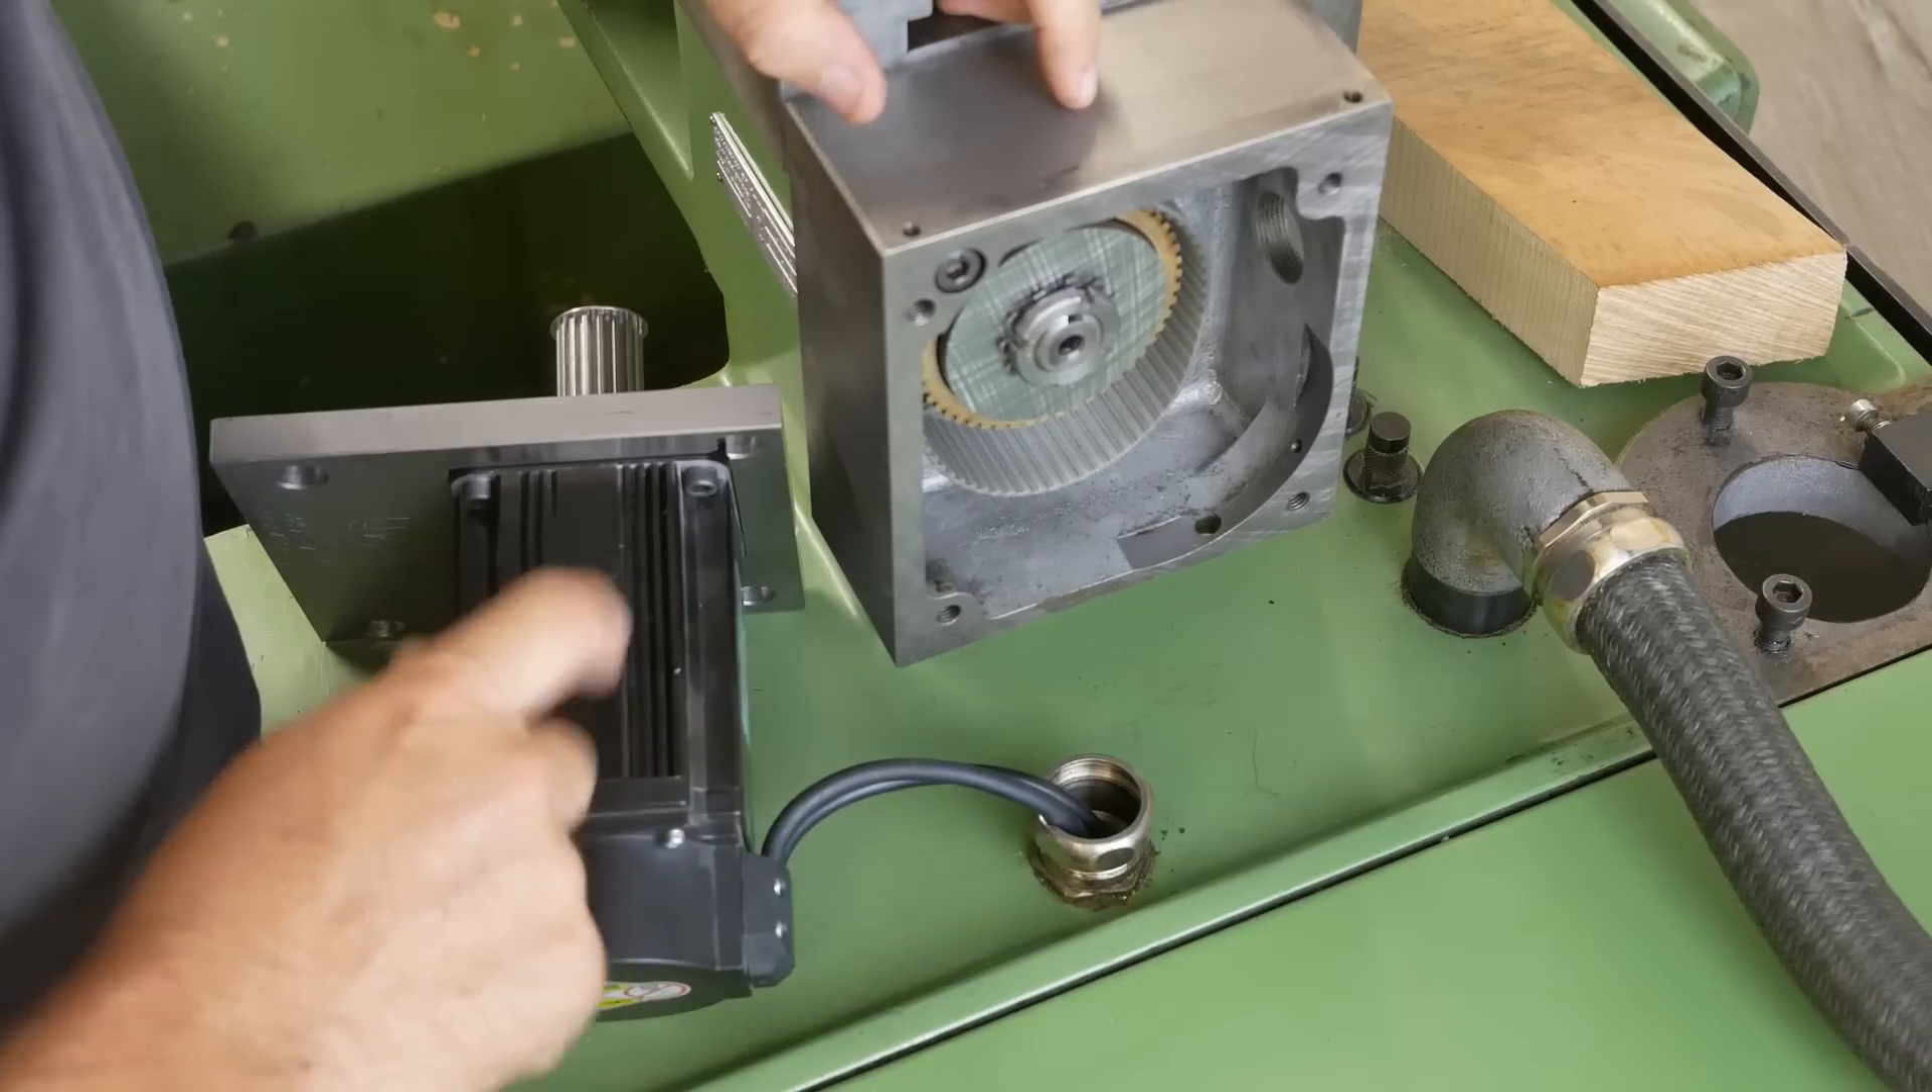Now you'll notice that I'm not actually mechanically installing the motors yet.